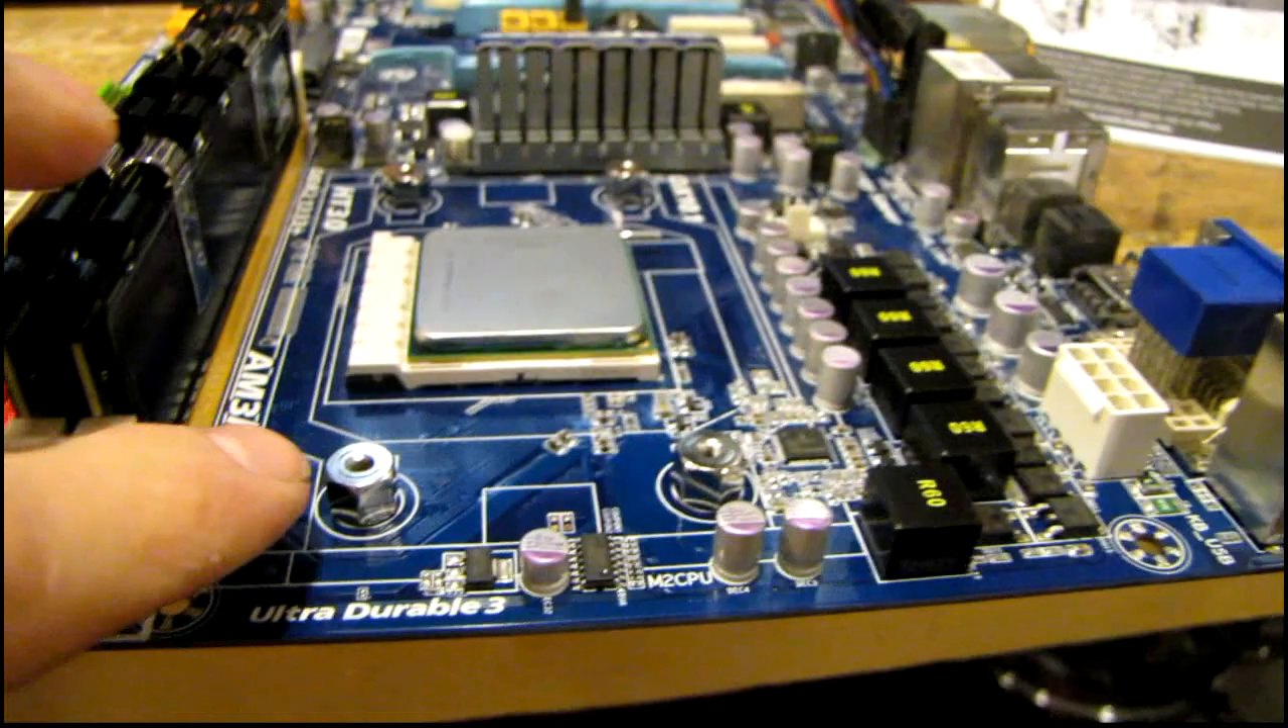Here's what the standoffs look like when they're installed on the board.